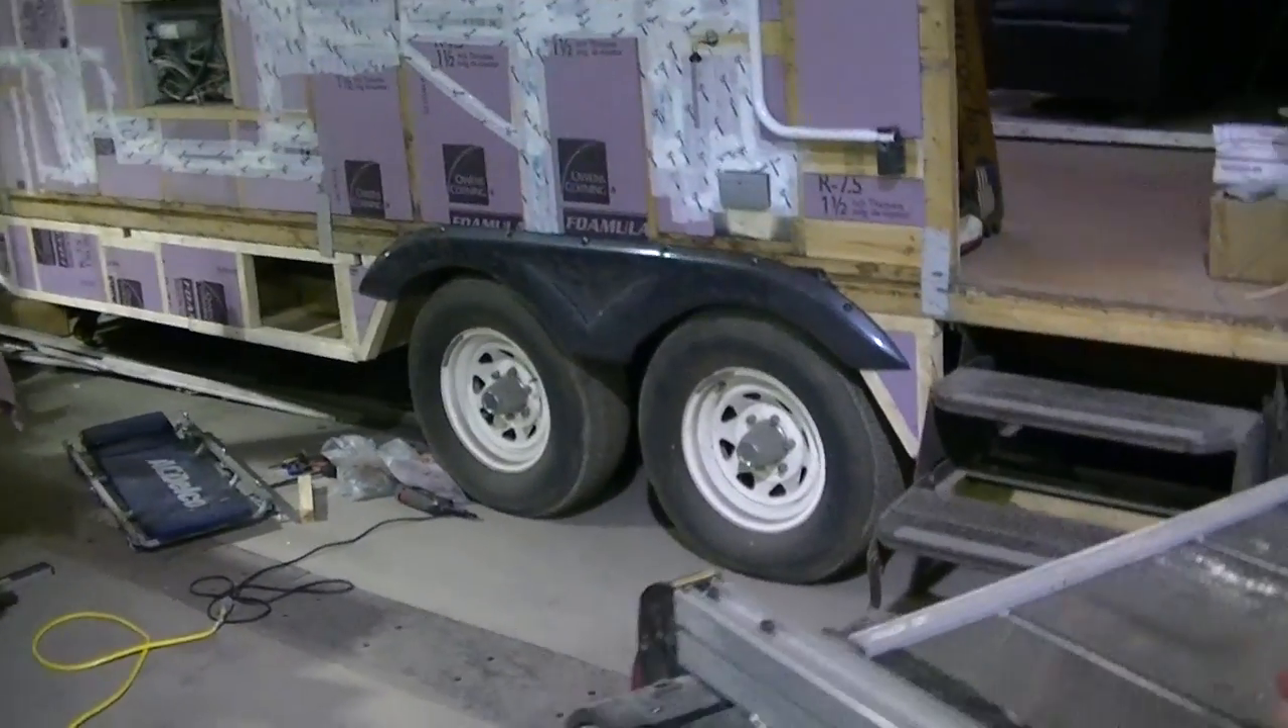Got my fender Flares on there And you can see How that's going to work.